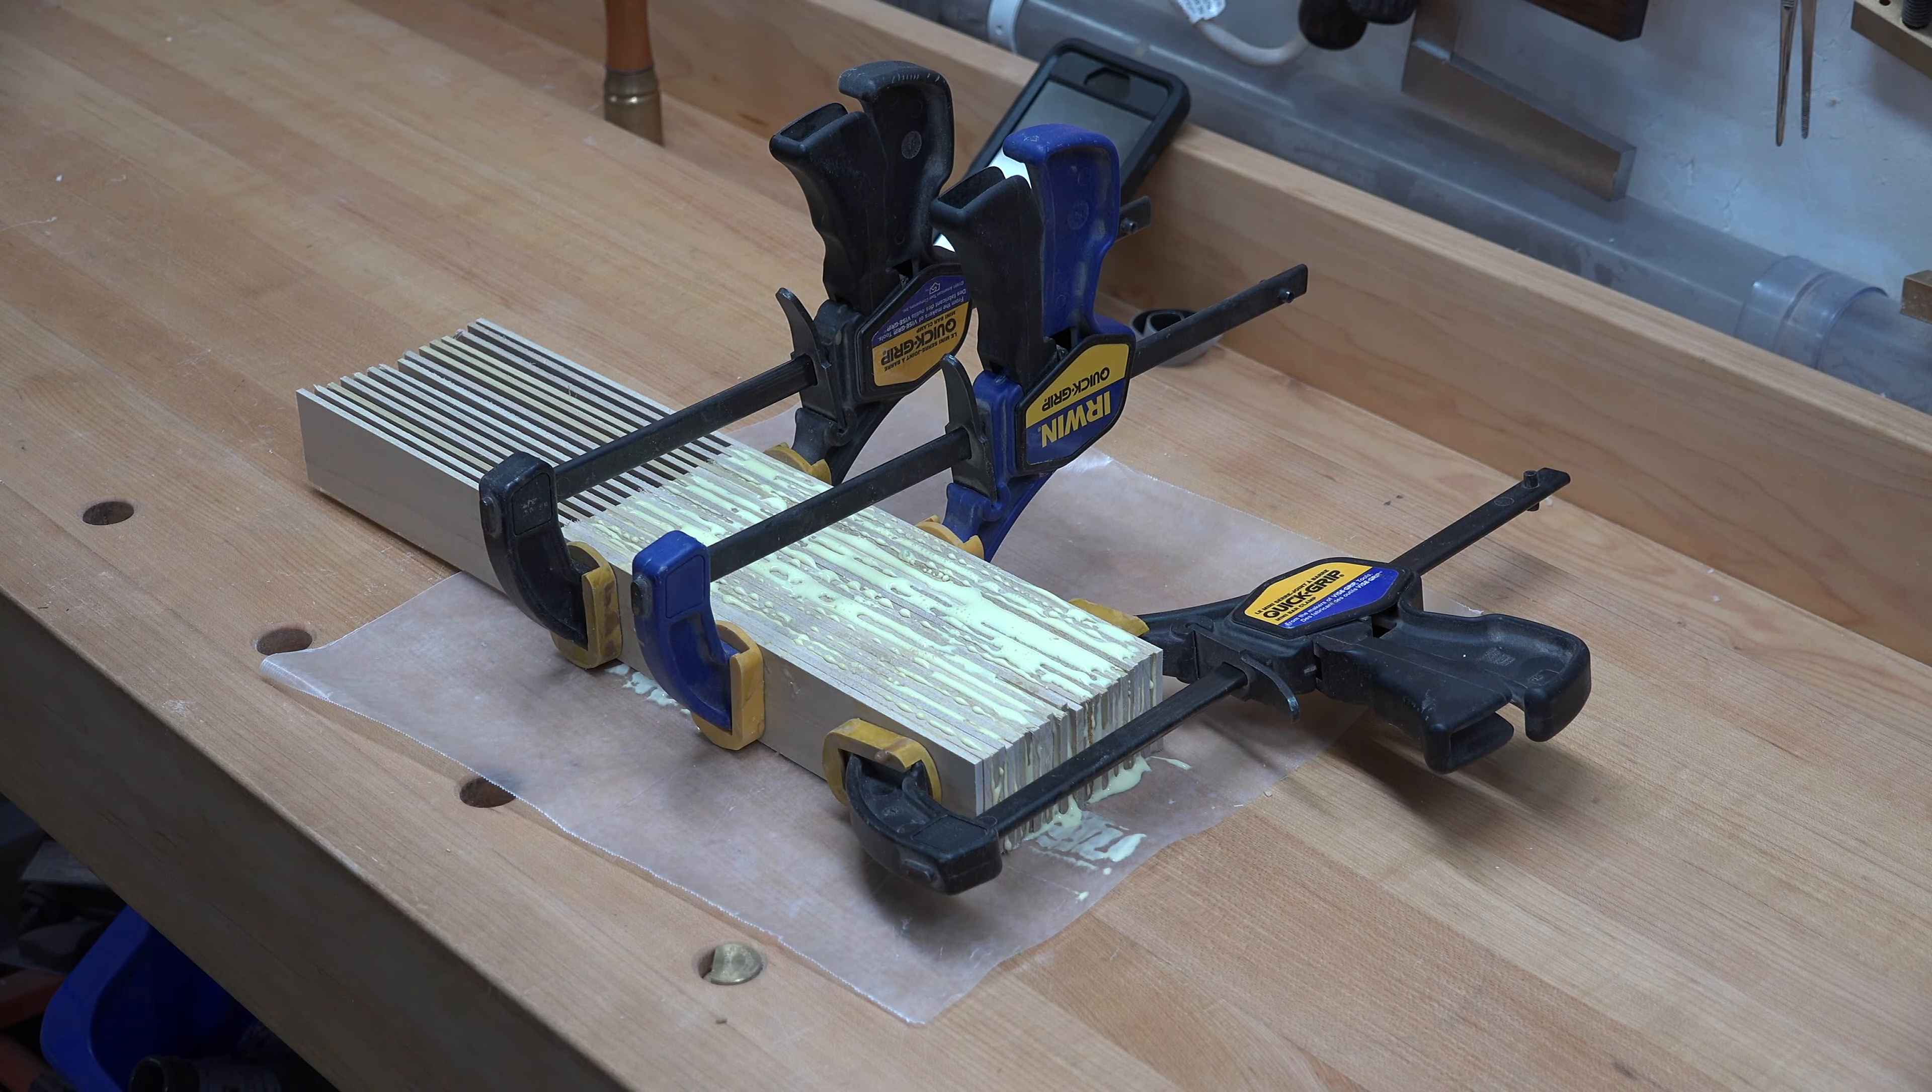And there we have one of the messiest glue ups I've ever seen.